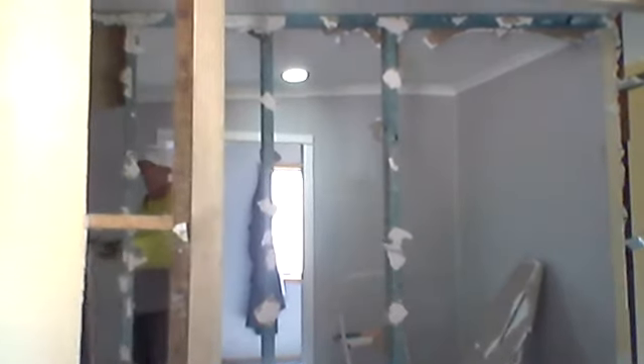As you can see we've broken through that wall, that false wall that was there.